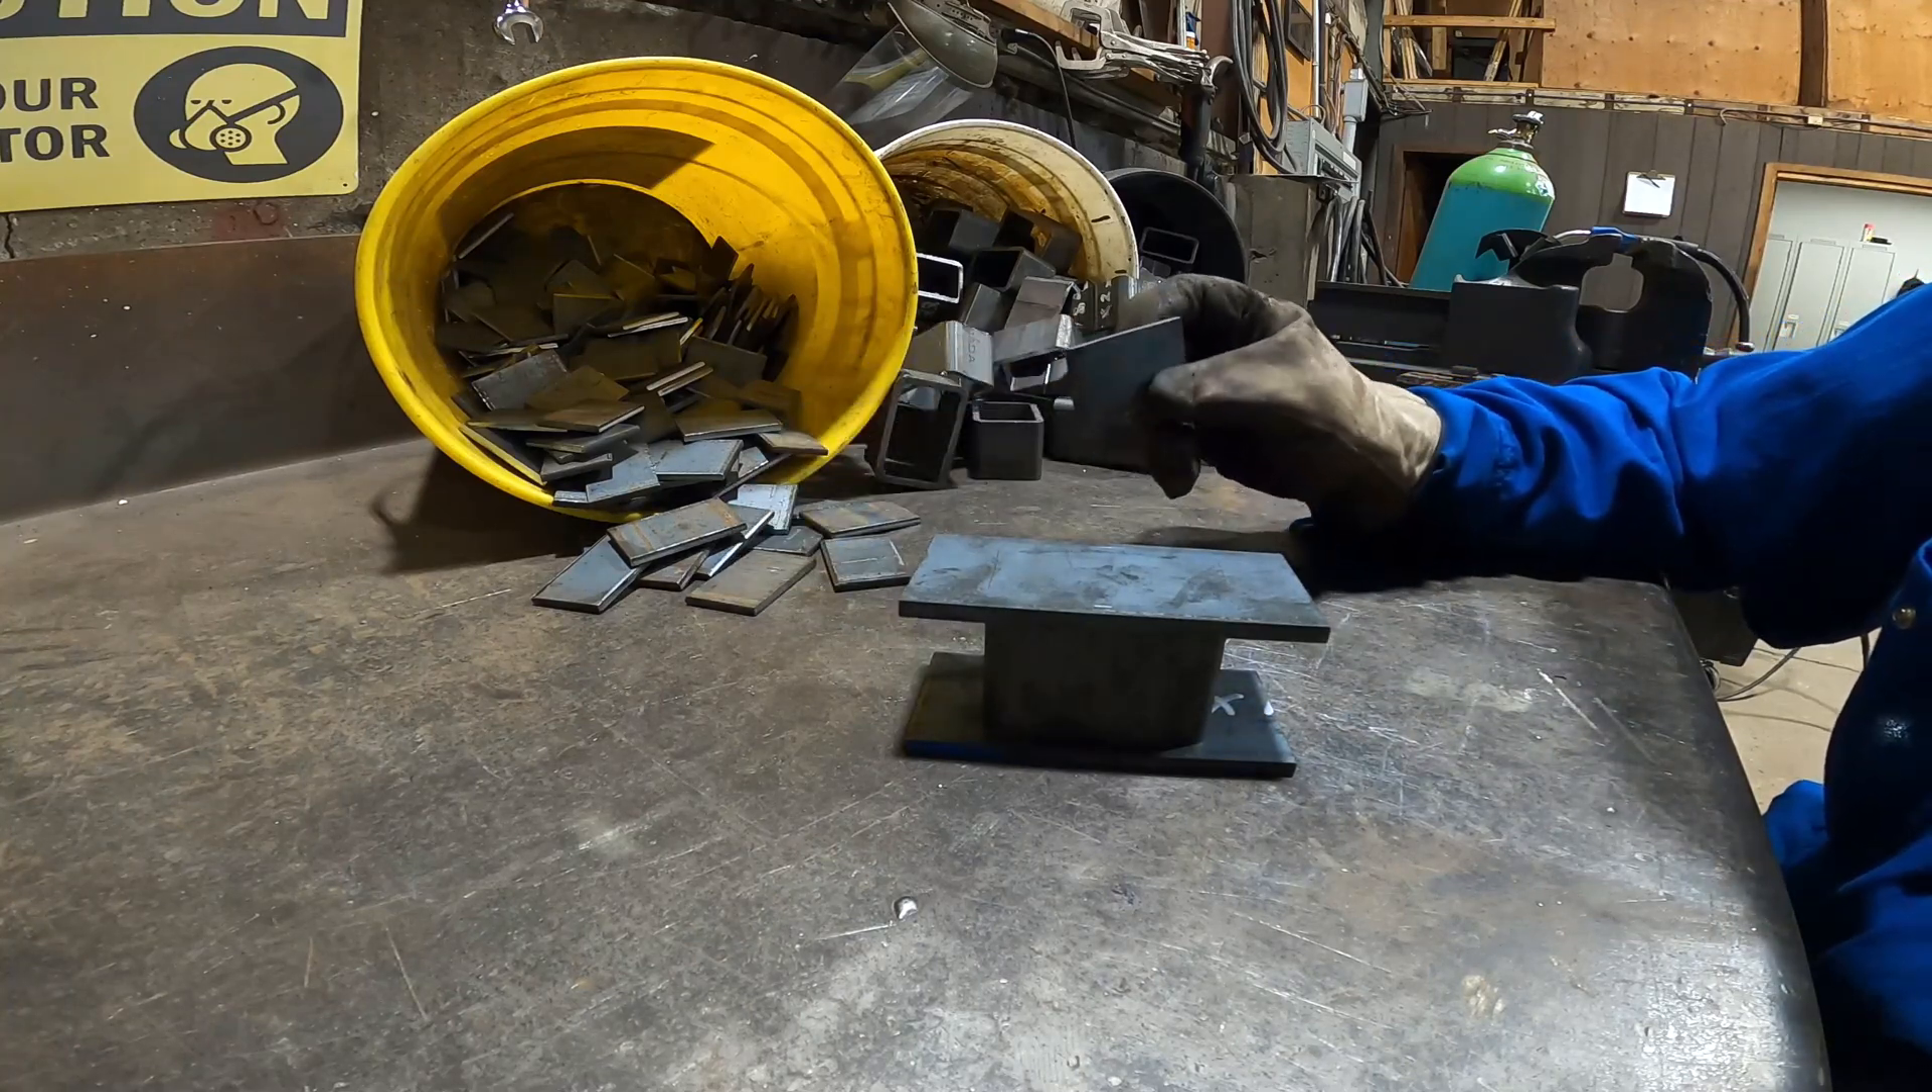The issue that I have is I do not like this overhang. It's too much.